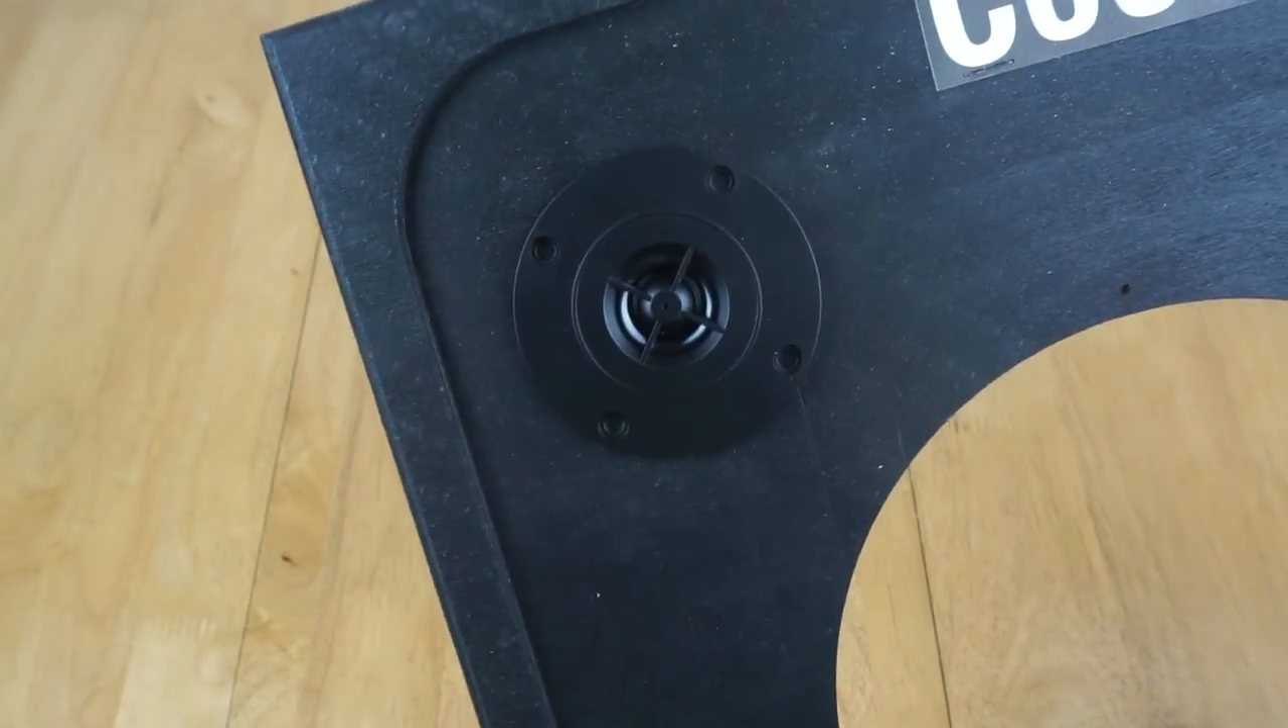So slight adjustment there, and the tweeter fits perfectly.